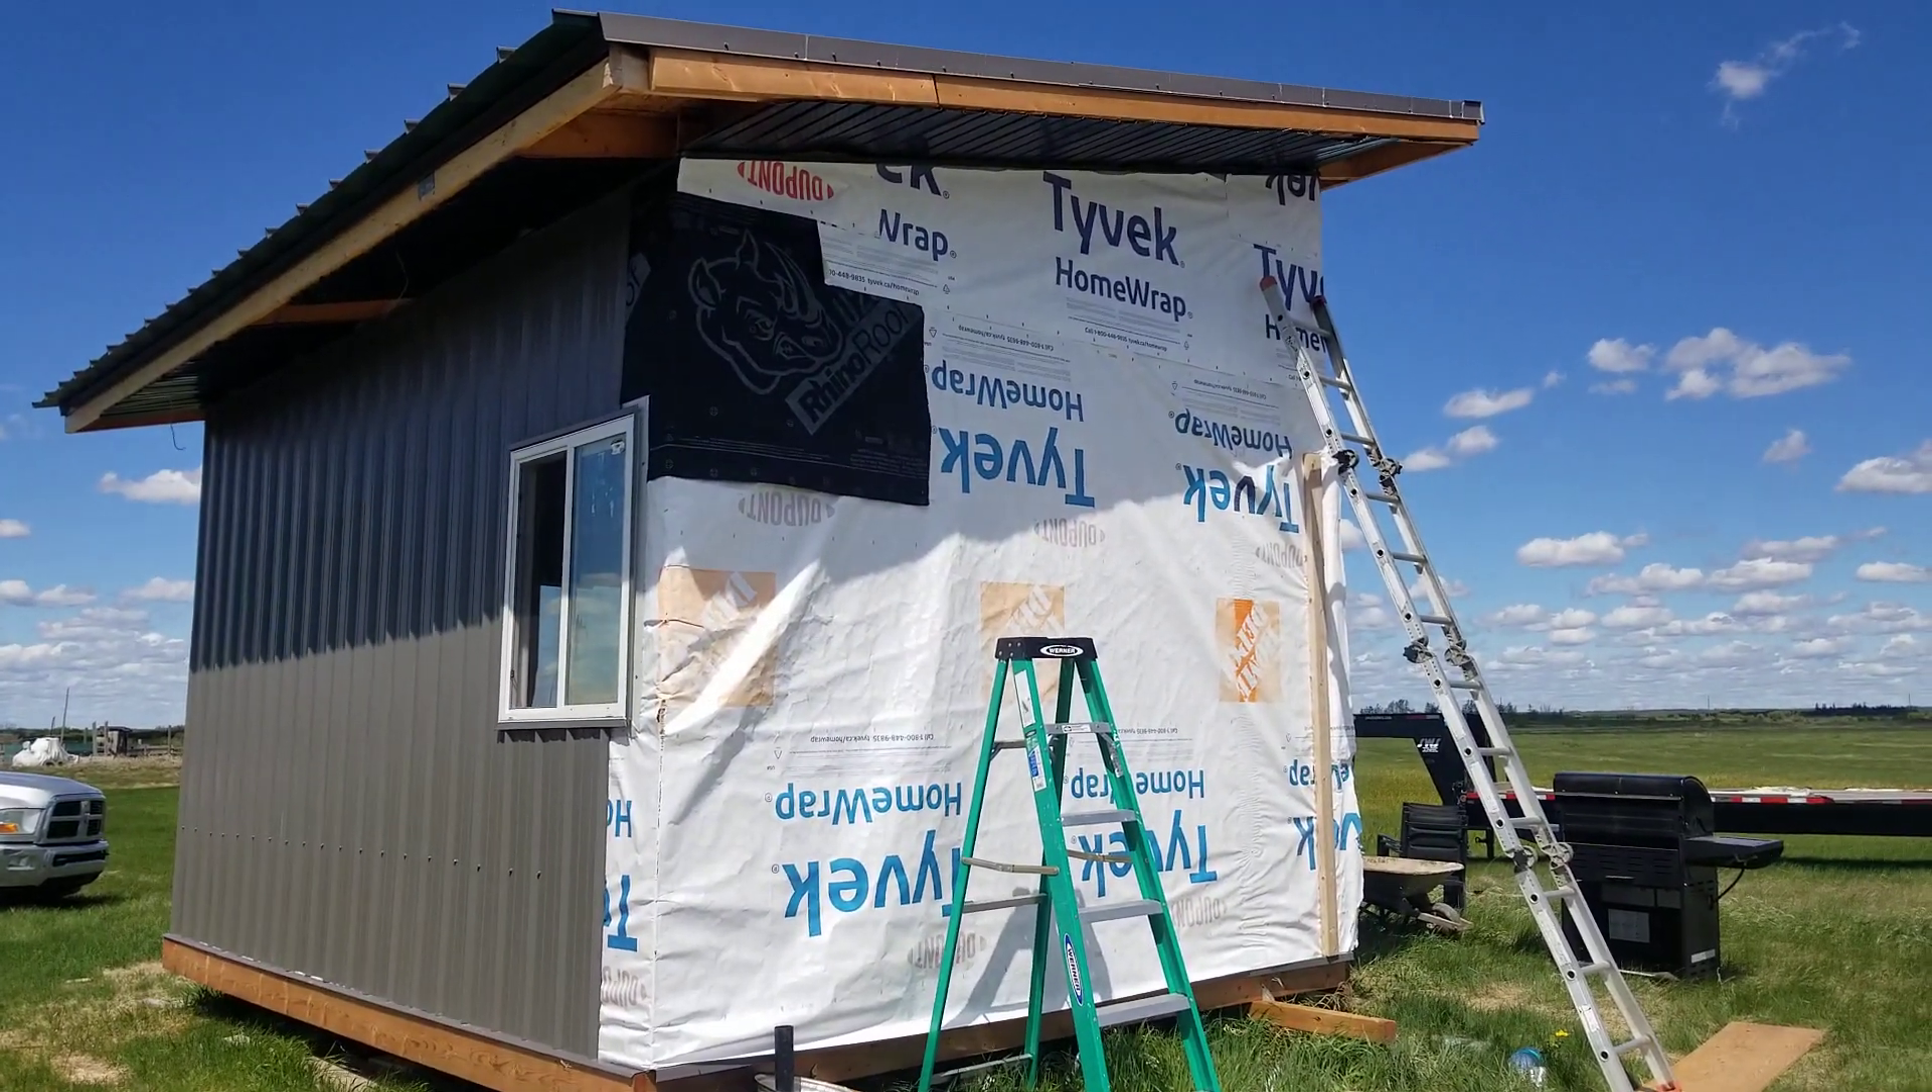We're putting up the wrap around the cabin so this side is all done.